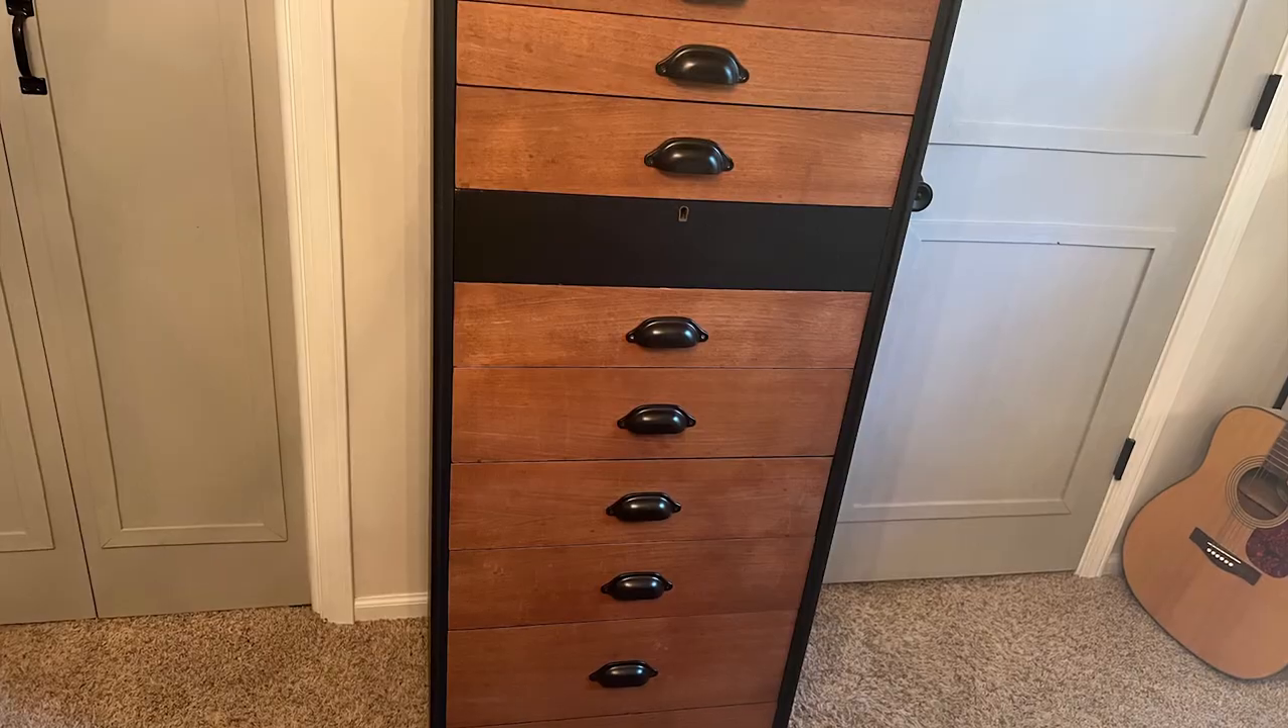And we have a cup pull on our drawer.